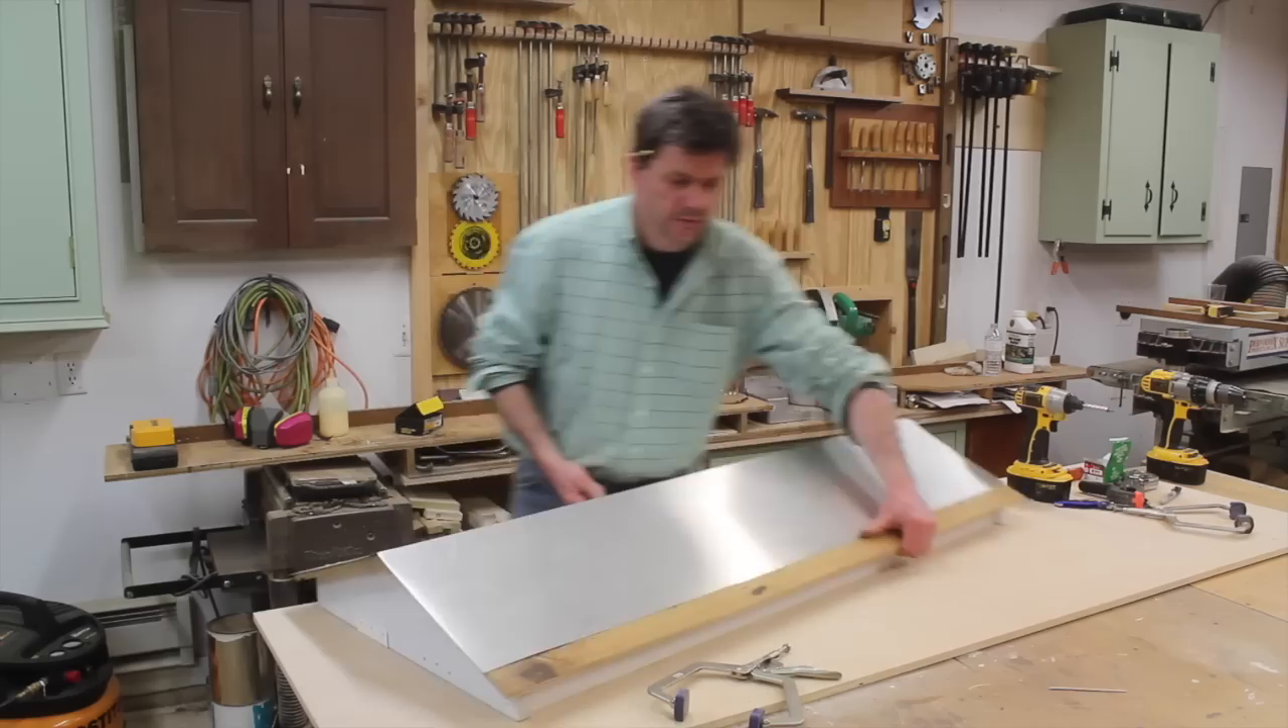I just finished attaching the aluminum to one side of the roof and now I'll spin the roof around and we'll do the other side.